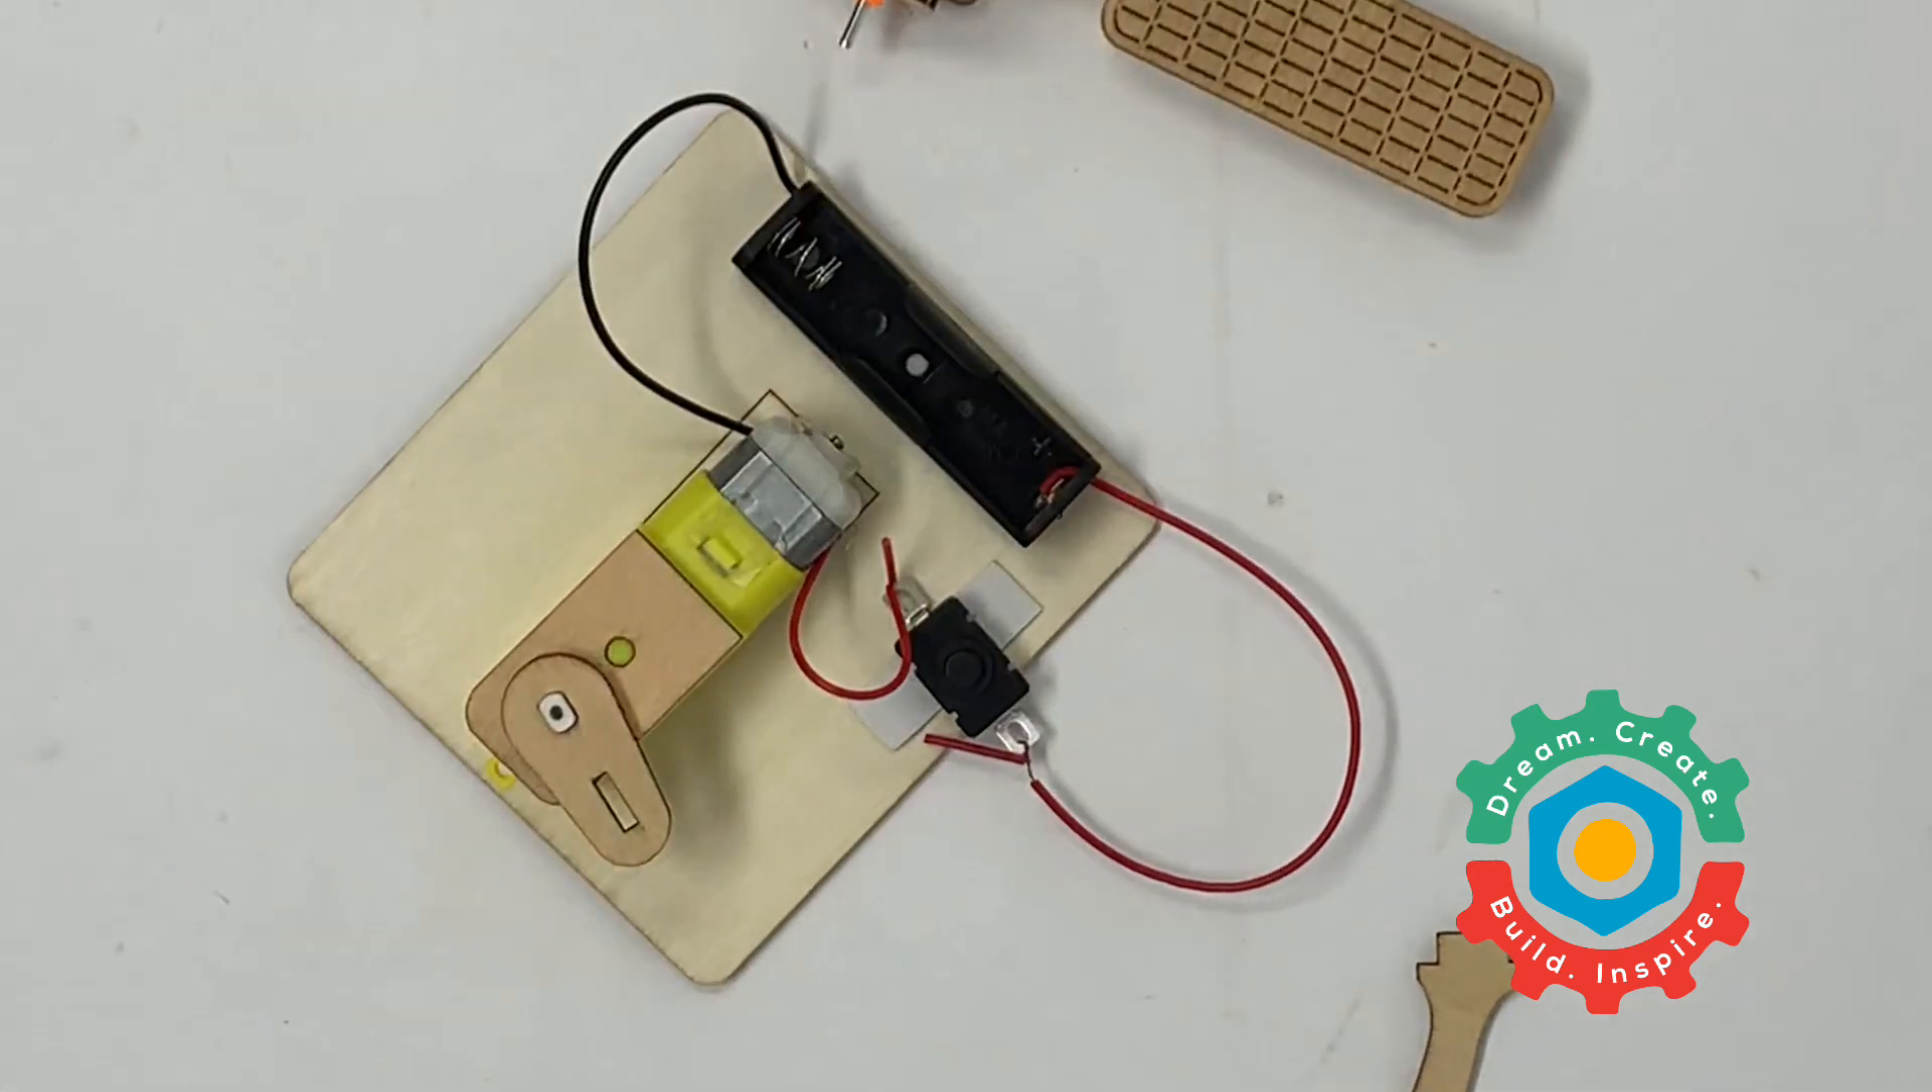Okay so we have secured our motor our power source and our switch to the base.